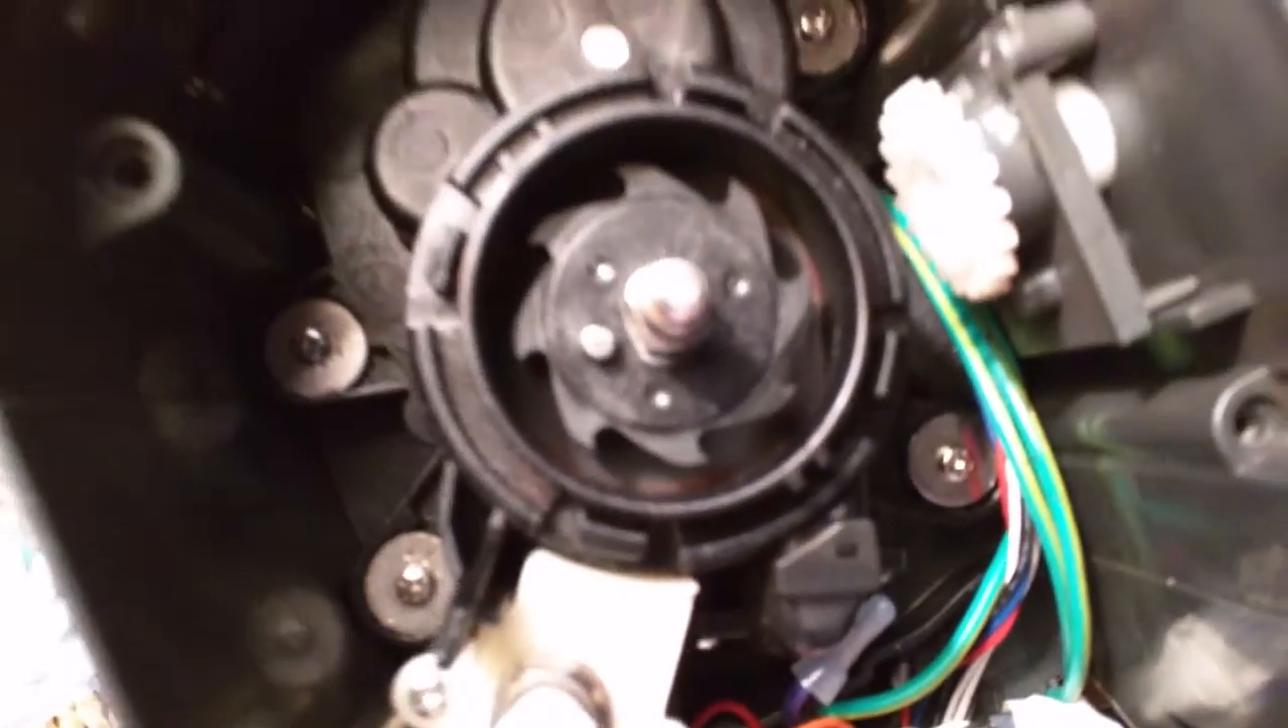As you can see when it's installed, the blades are pretty far from the edge of the cylinder.